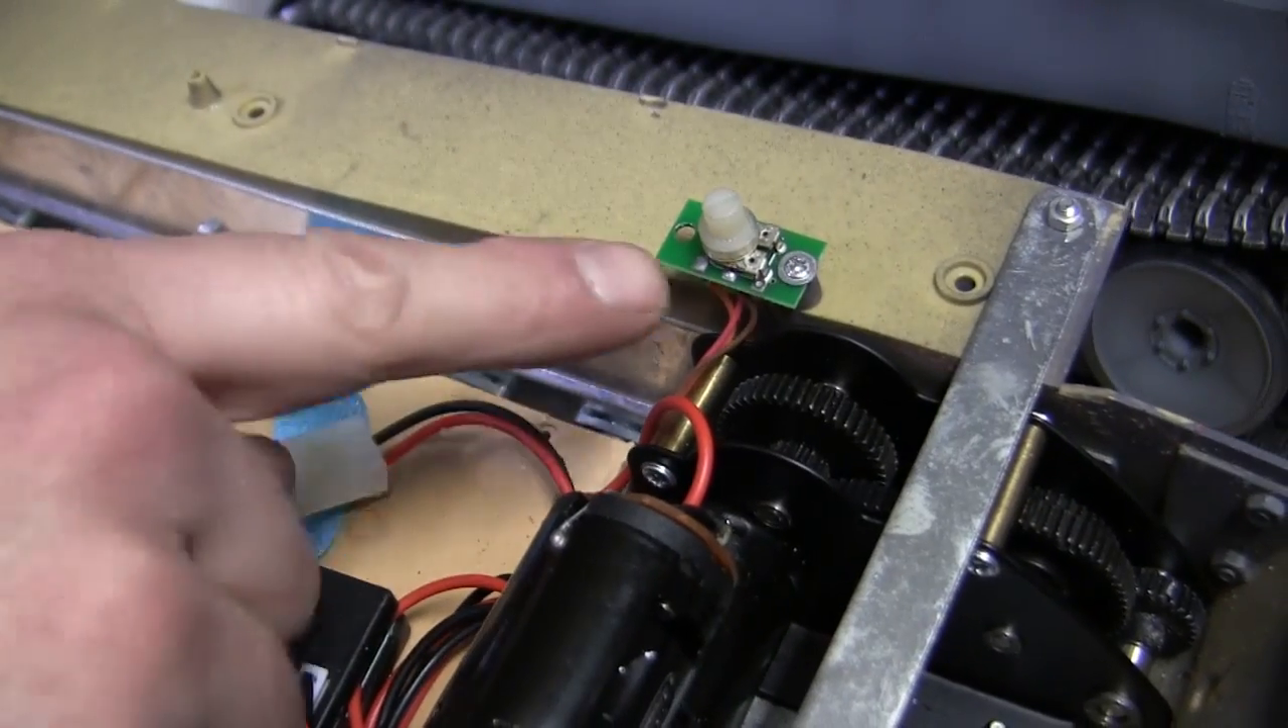Once the wires for the motors are all cleaned up, I then went ahead and remounted the volume control circuit board to the original location.